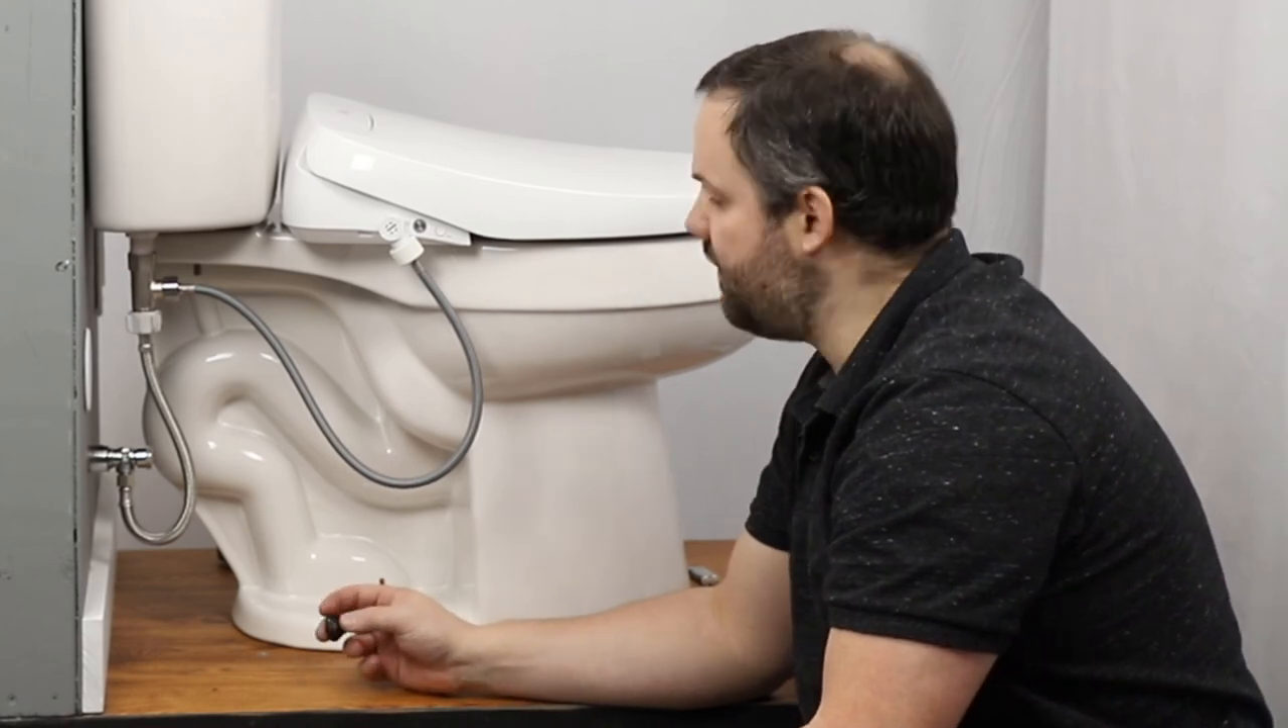We have everything connected. The seat is on the toilet.